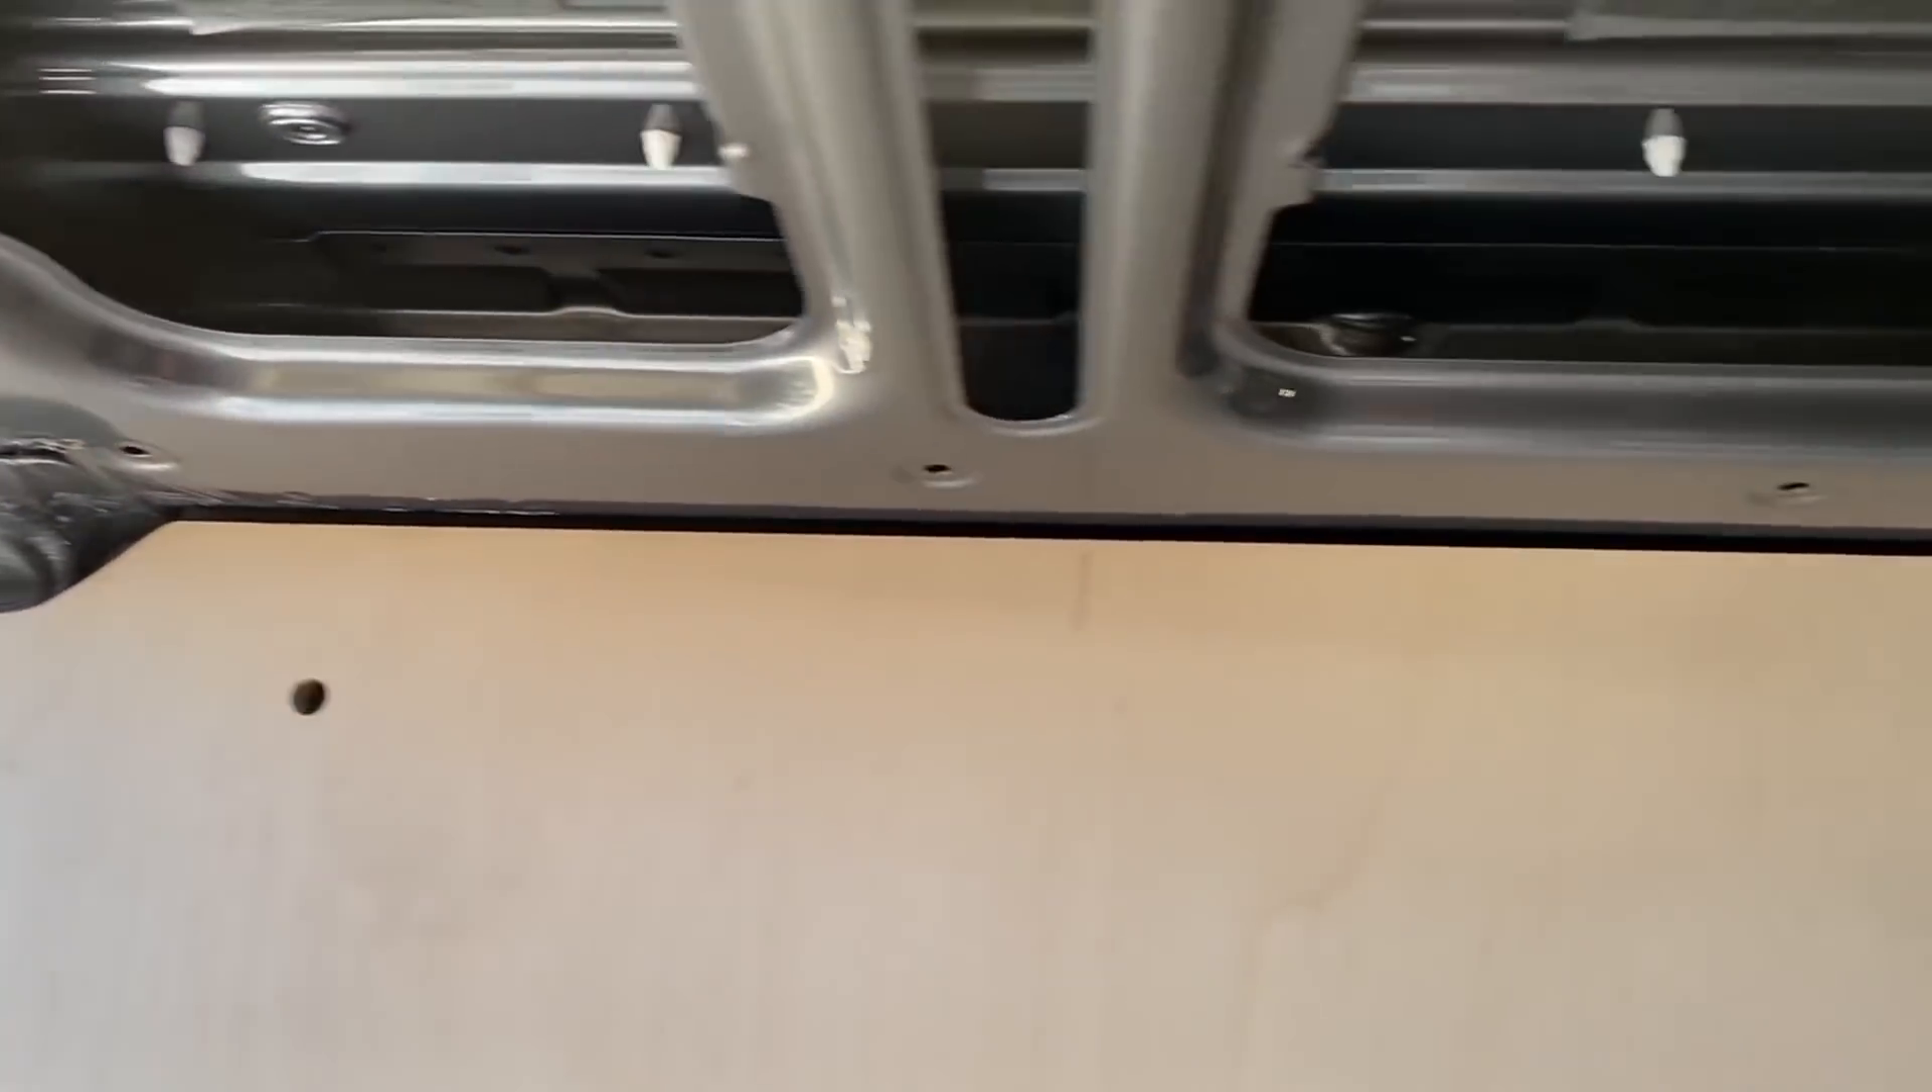We have 100 % of the panels cut and laid out in the van. They came out so so good. Check out these lines guys. It fits so well.